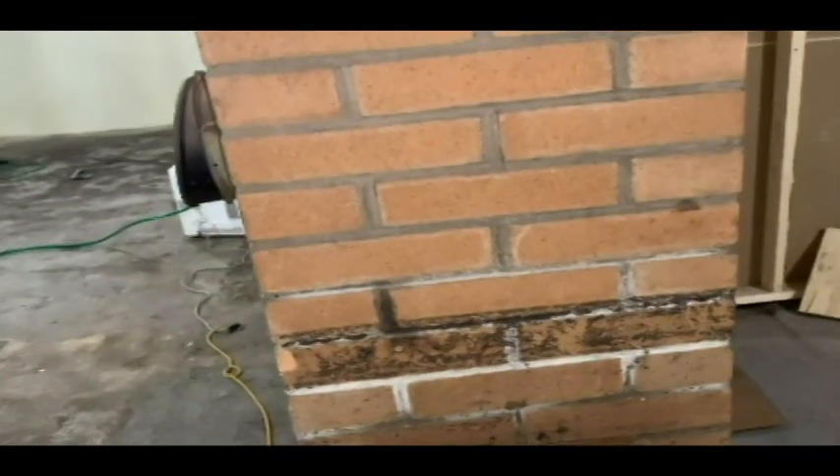I still got to get rid of this chimney here.